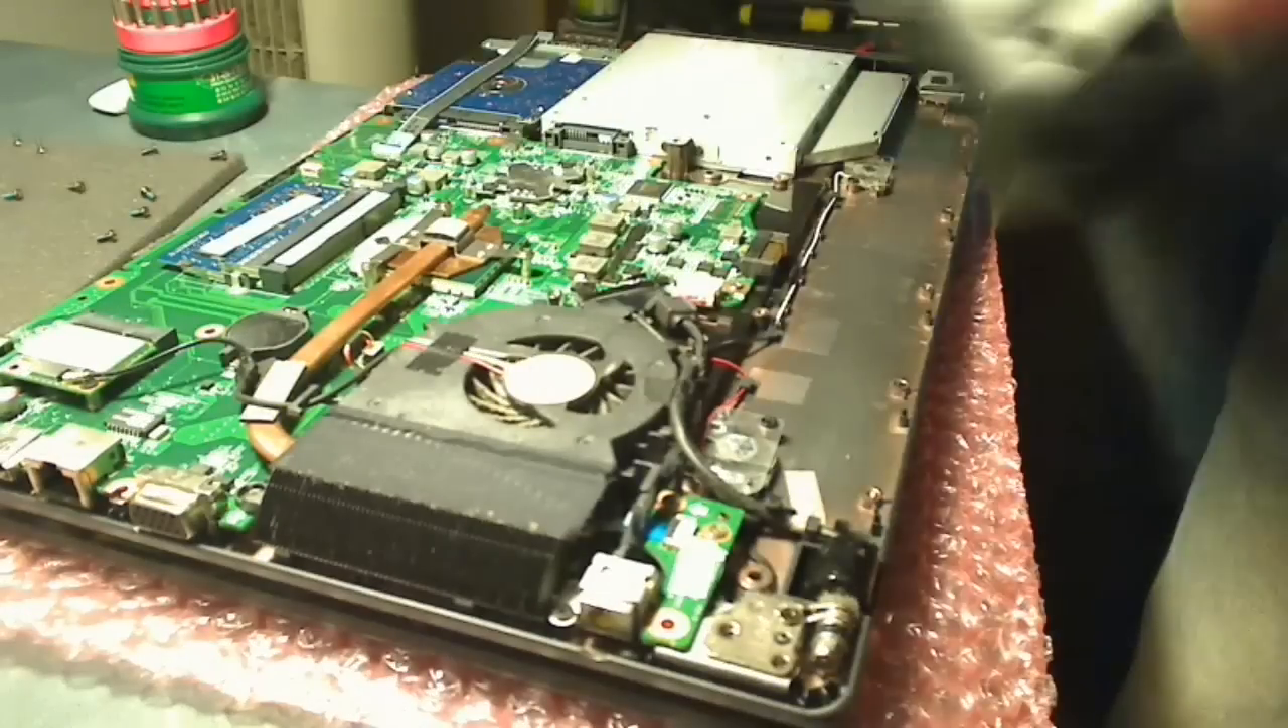The plastic is off and that's the CPU fan.